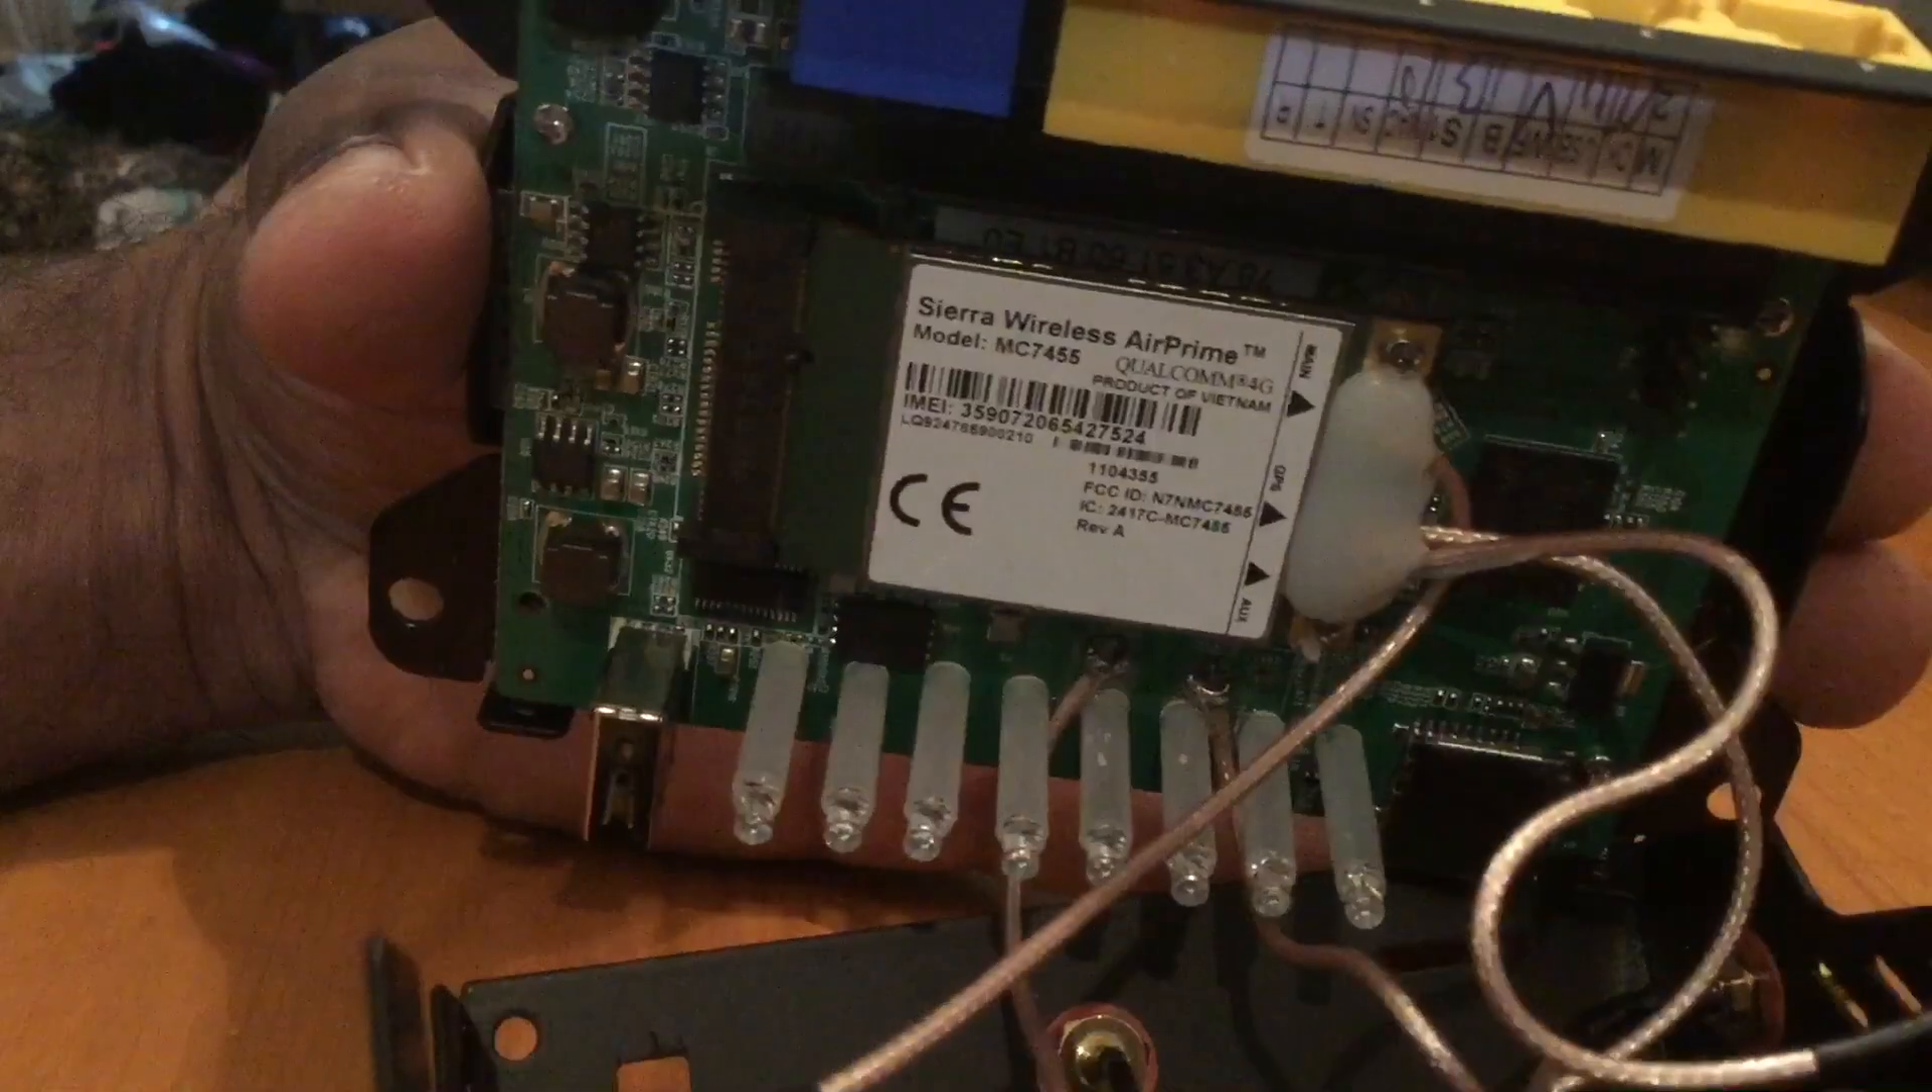You'll see the Sierra wireless modem plugged into the modem slot.